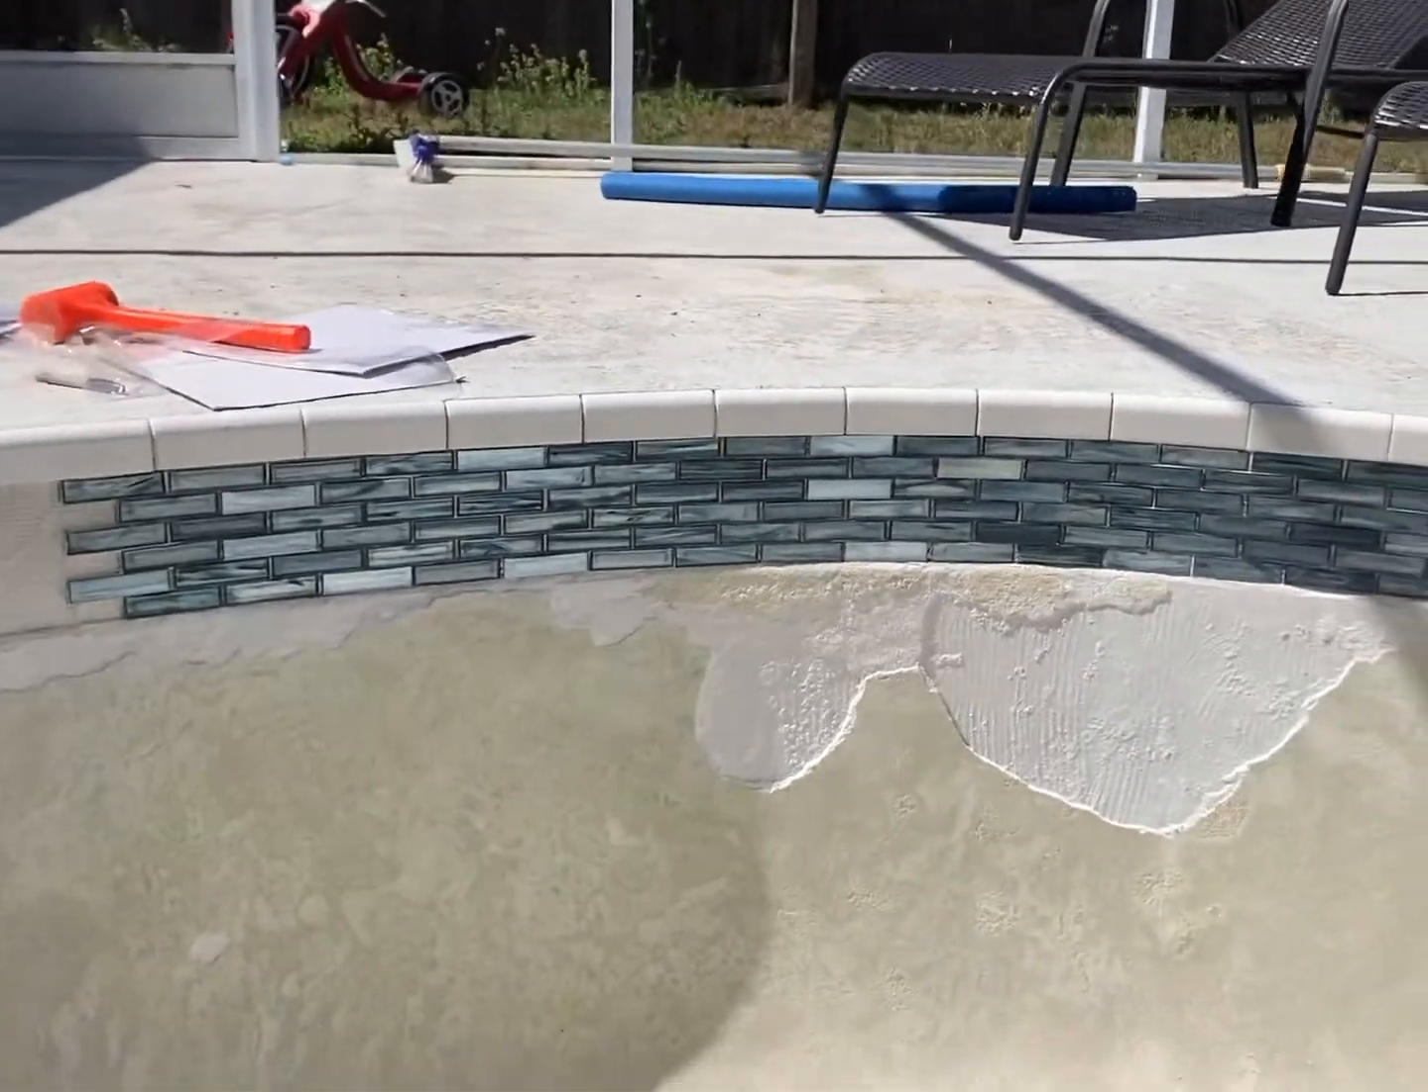And this is how much tile I've gotten done.